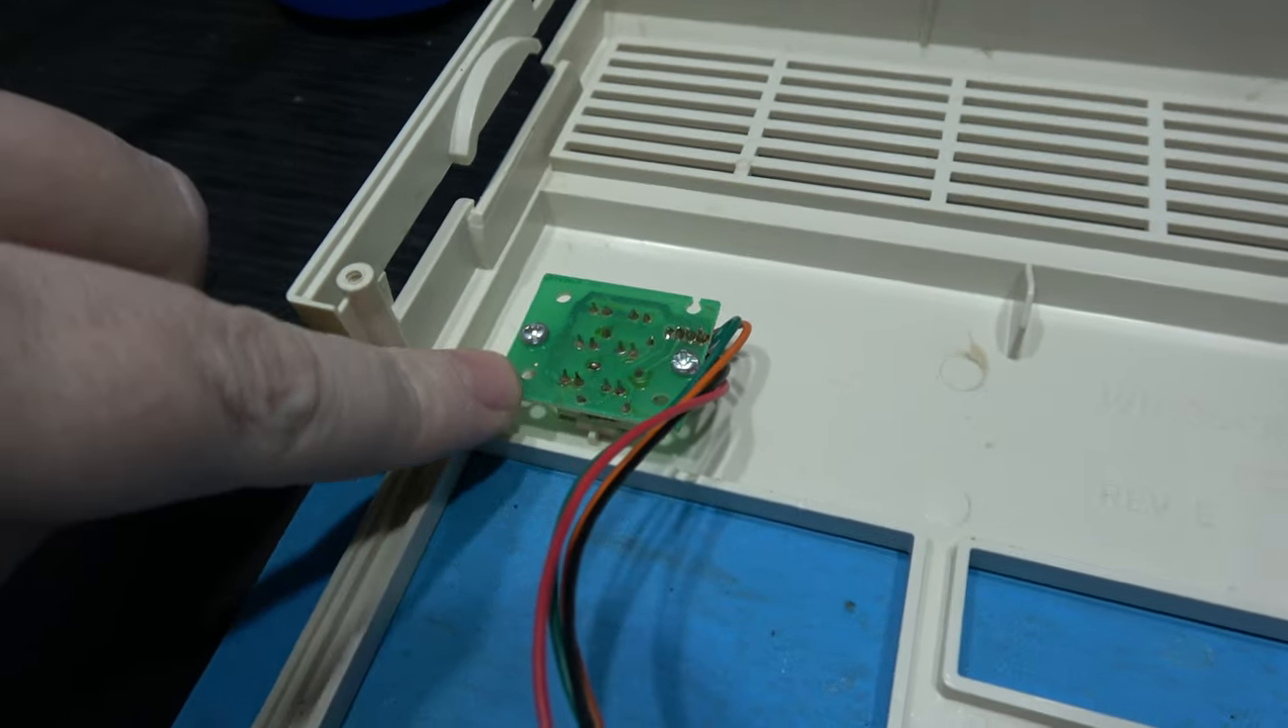Now there's just one thing I need to remove off the top of the case and it's the power floppy drive and hard drive LED PCB.